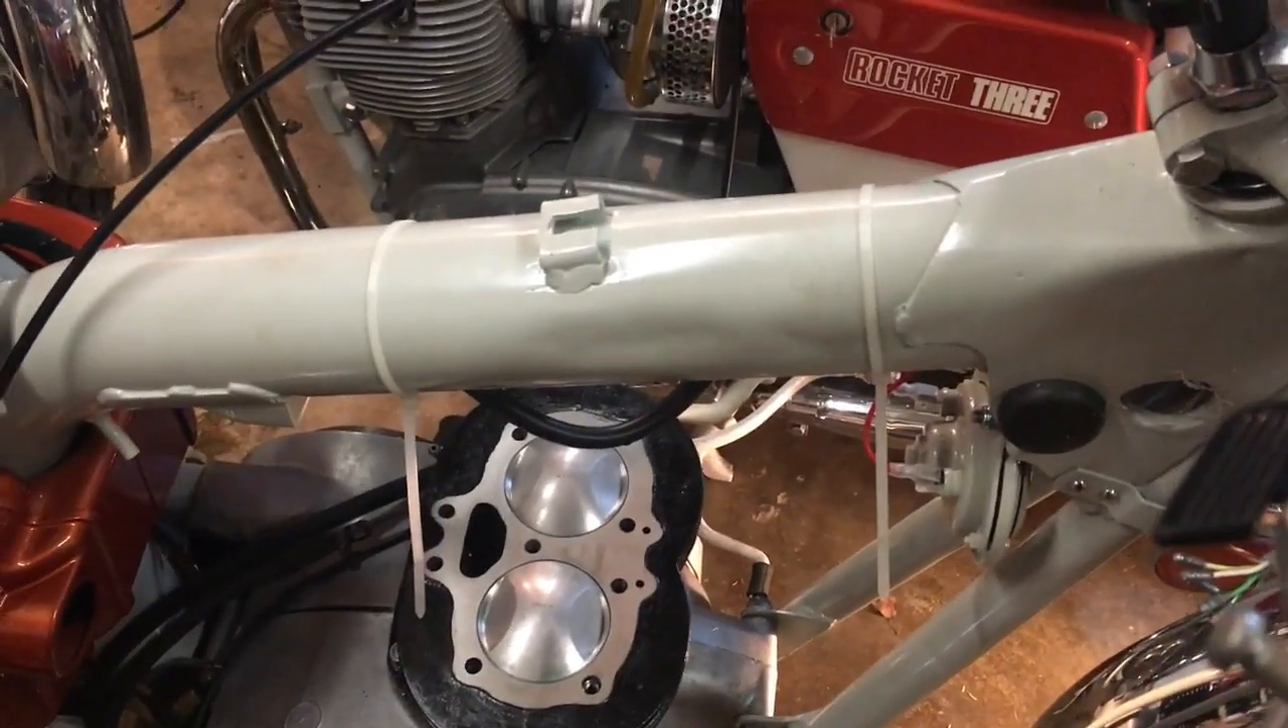Now we've got the tank off here.